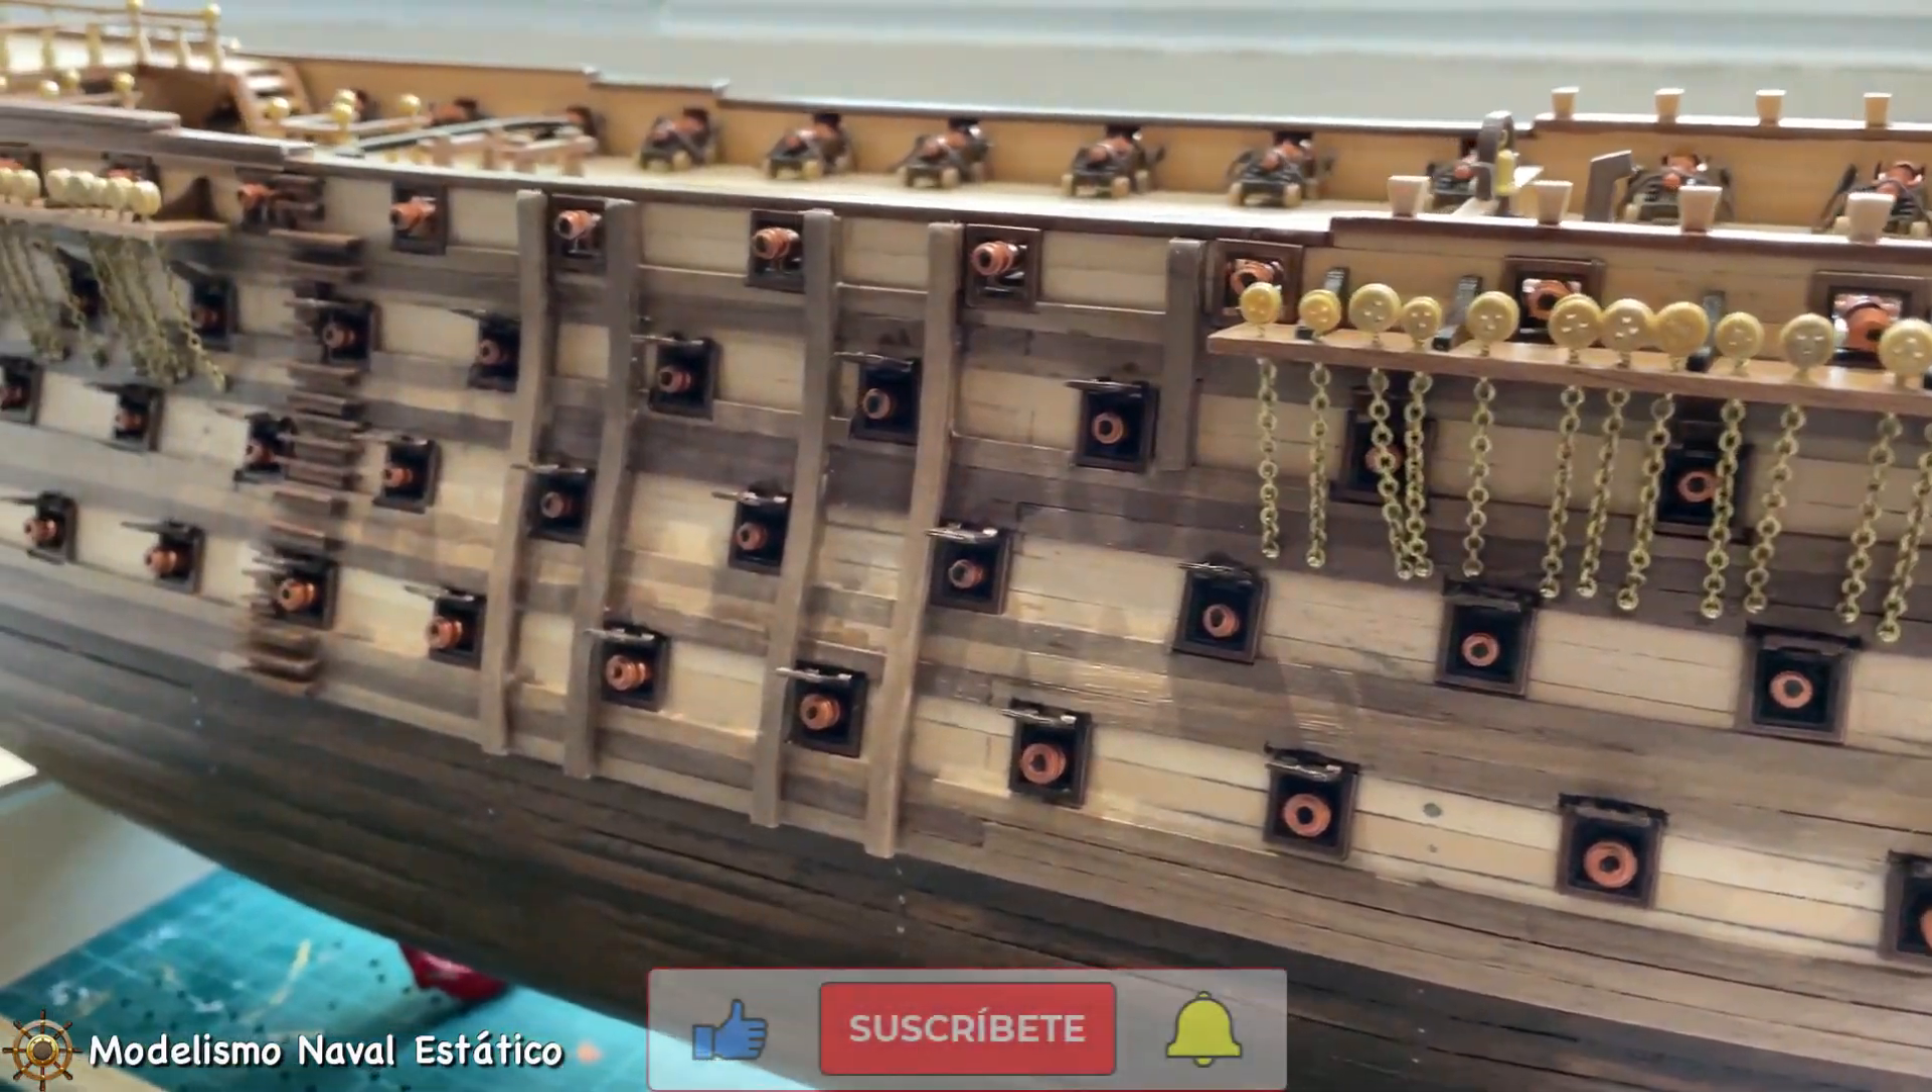Como podéis ver, los cadenotes y las bigotas, todas en su correspondiente lugar.